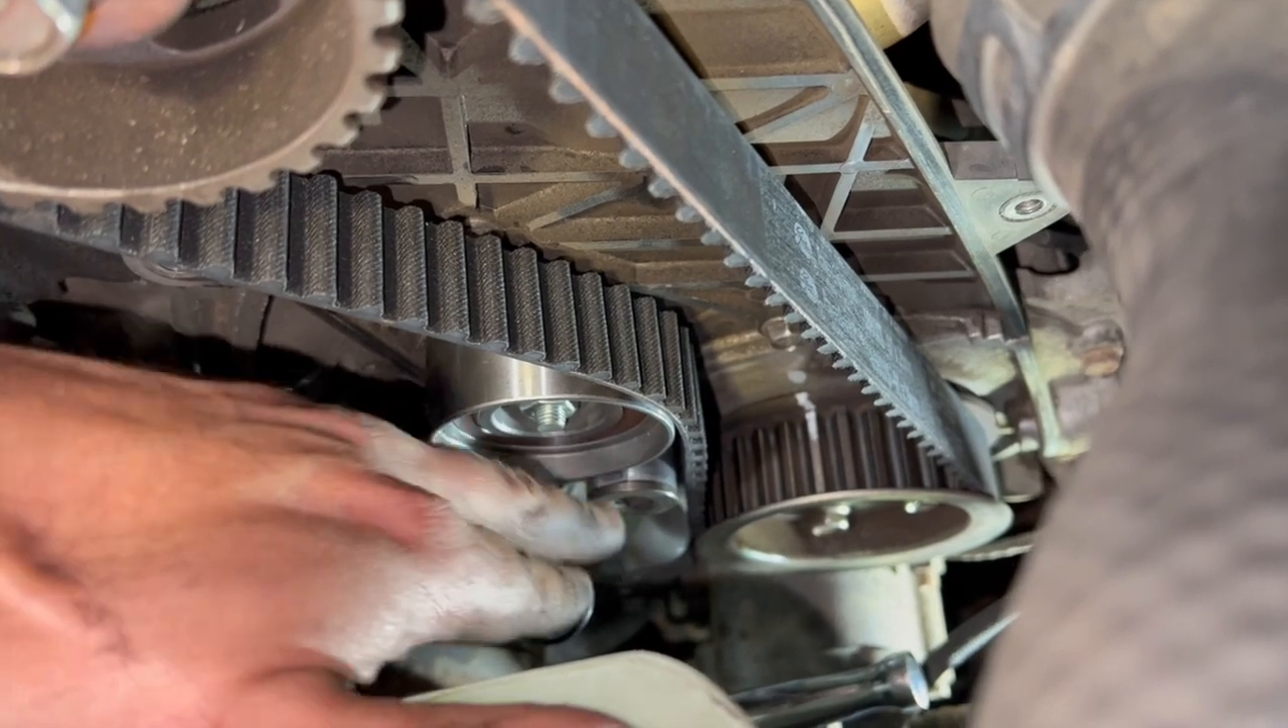You can see the timing belt's on now.